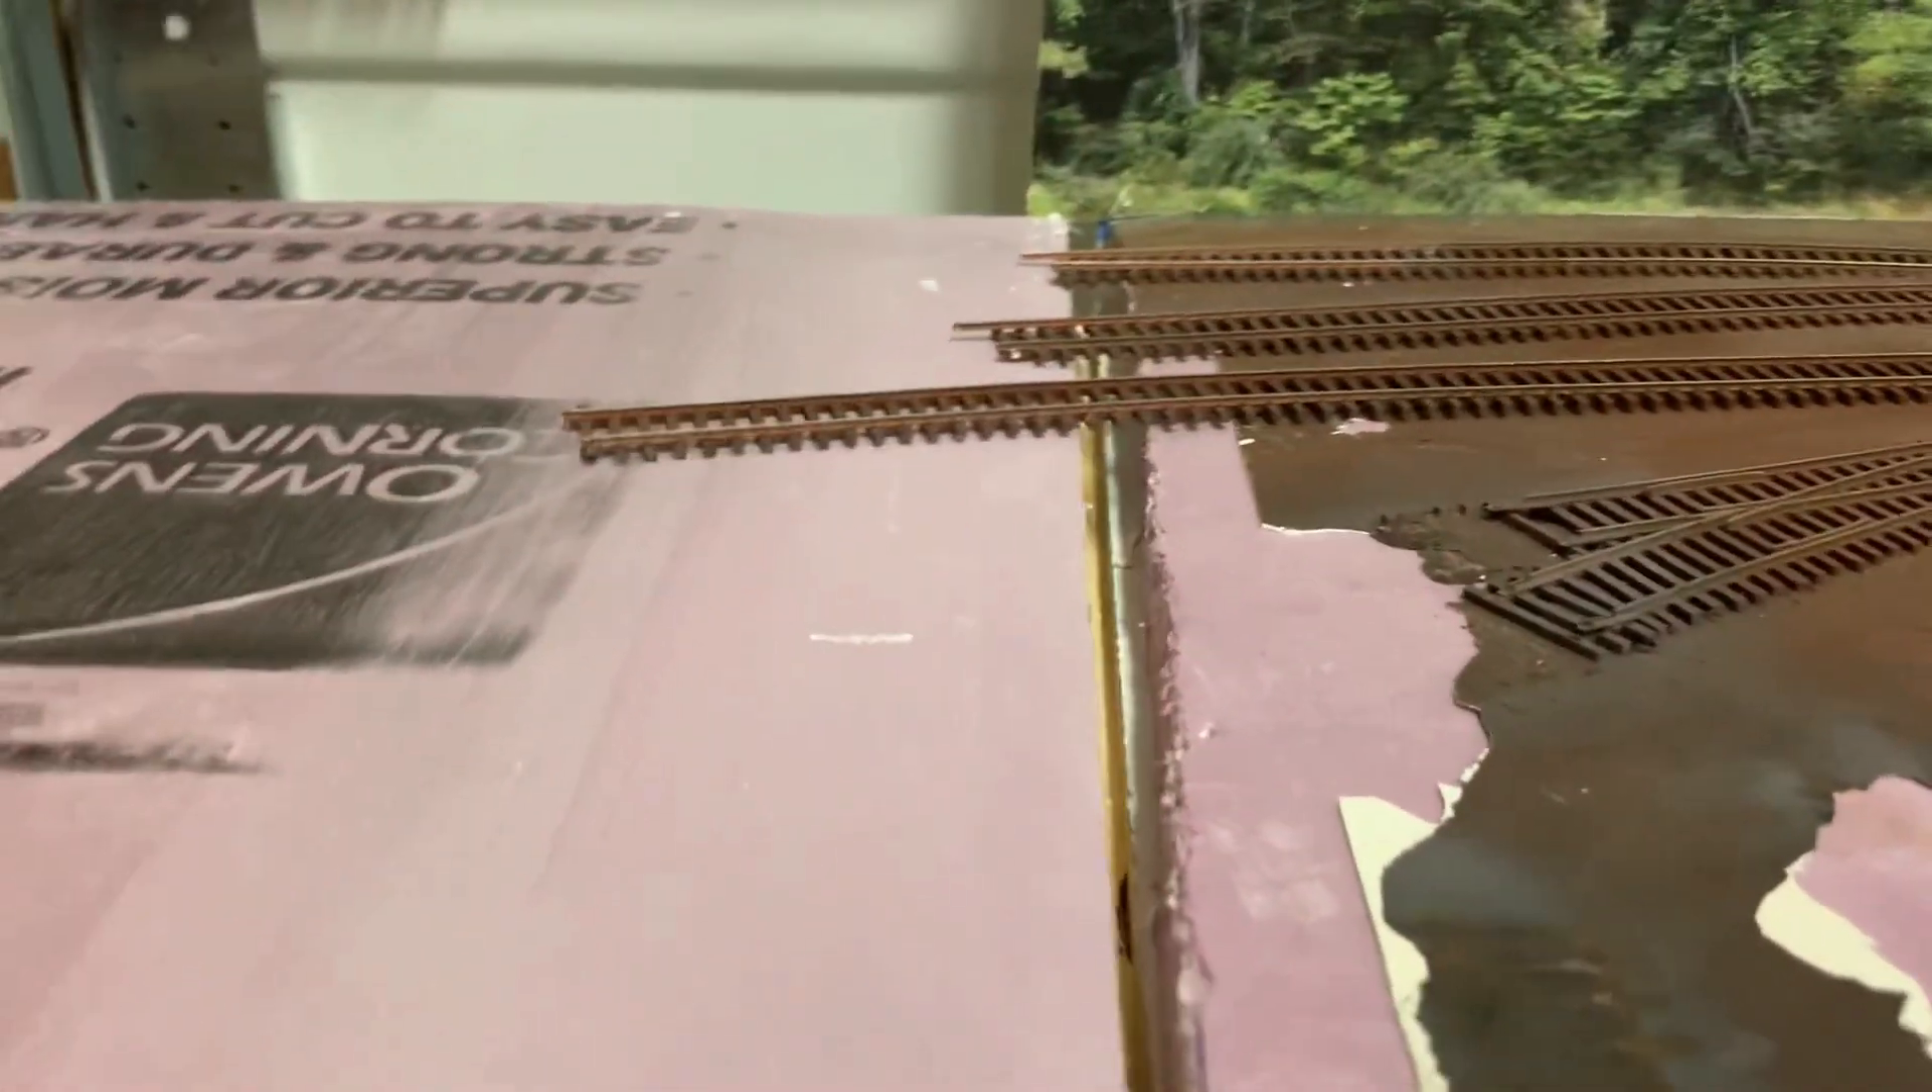I did leave a giant crack here and it's because I didn't have a big enough piece of foam for this whole space.